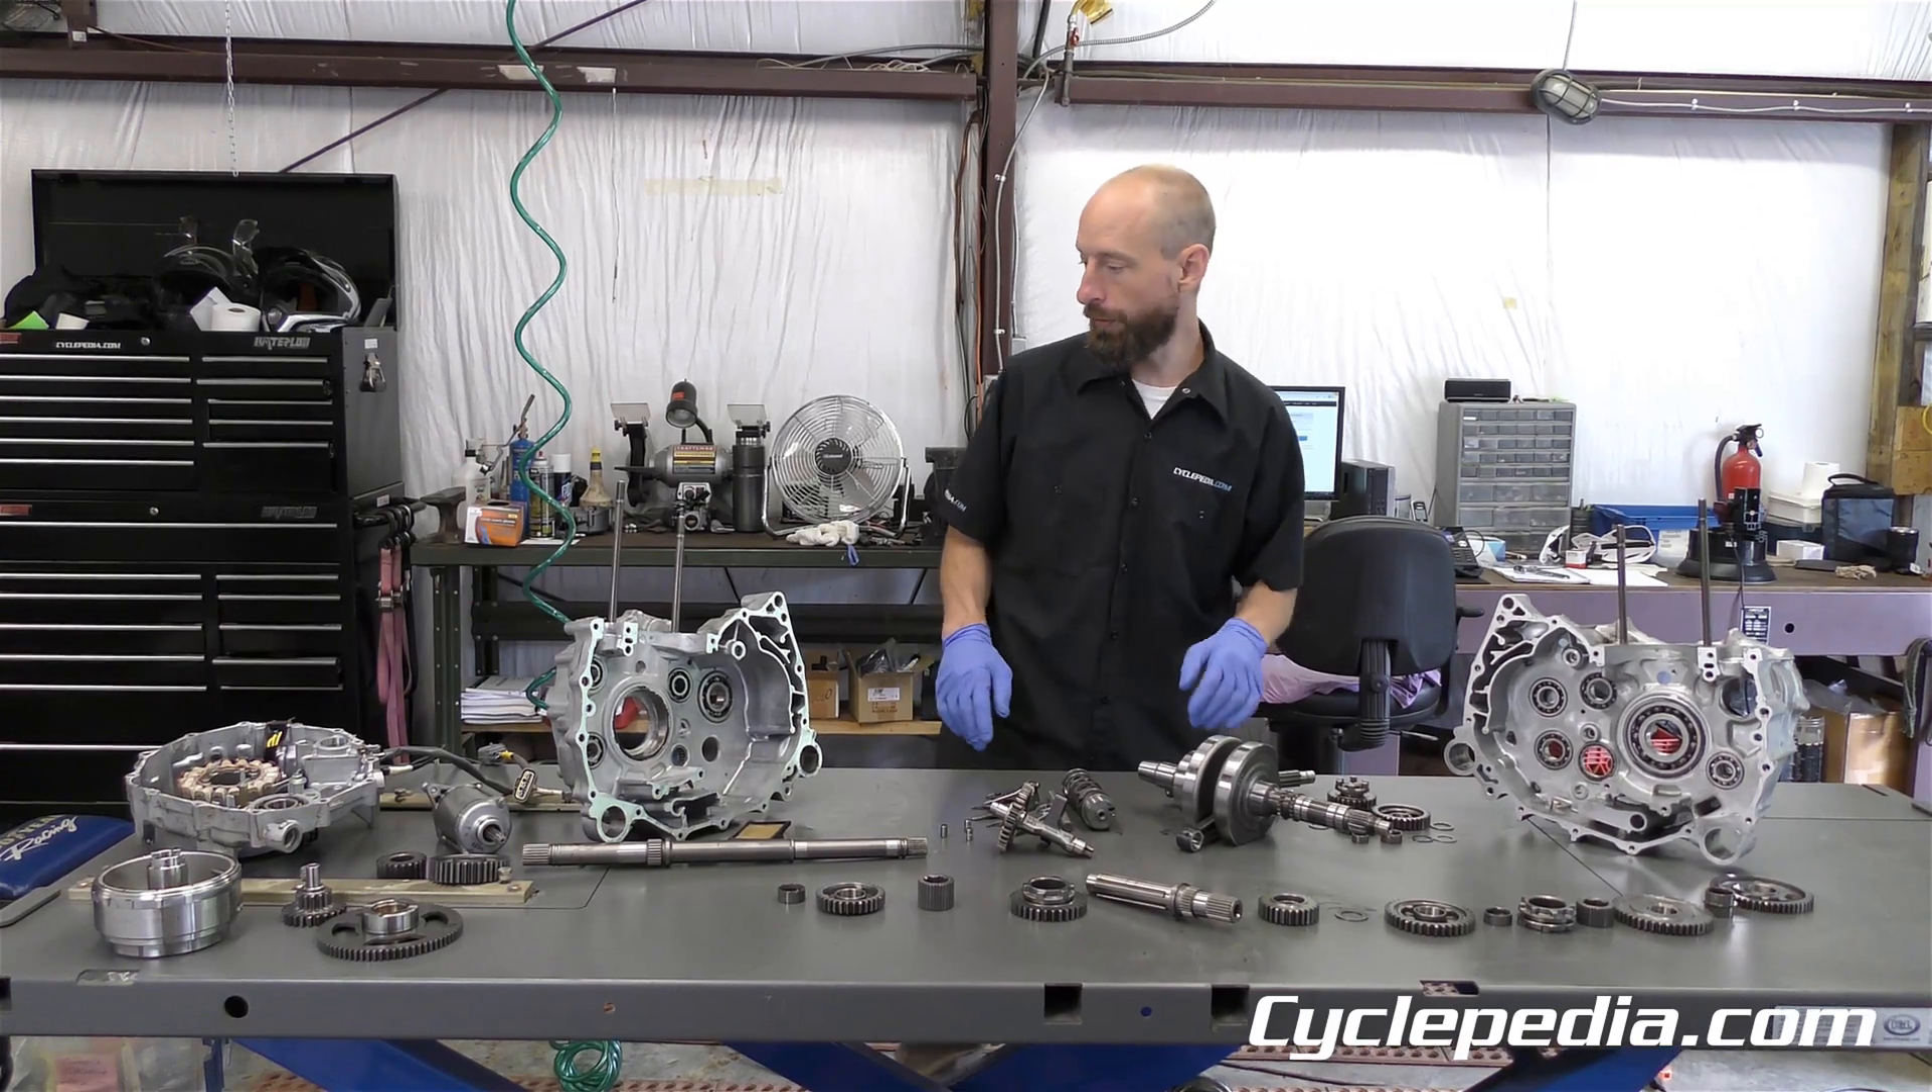So we have fully disassembled our engine now on this honda trx 420.